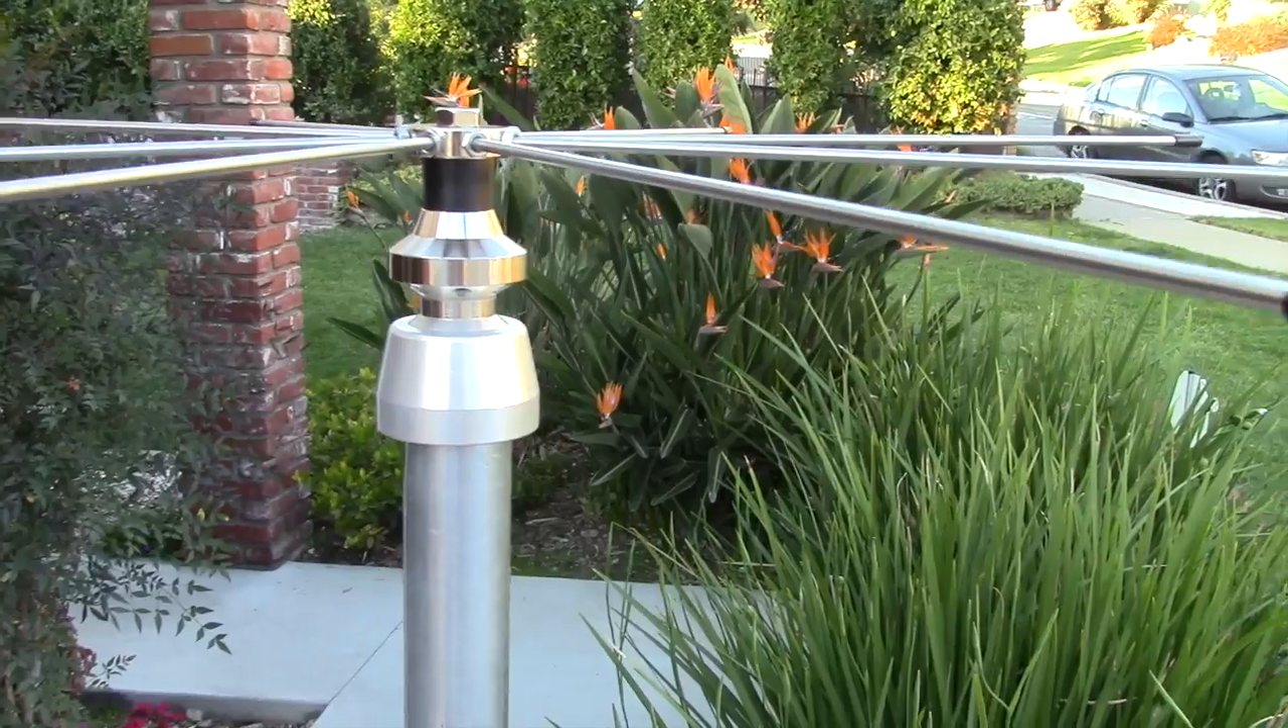You can see how the hub fits on the mast.